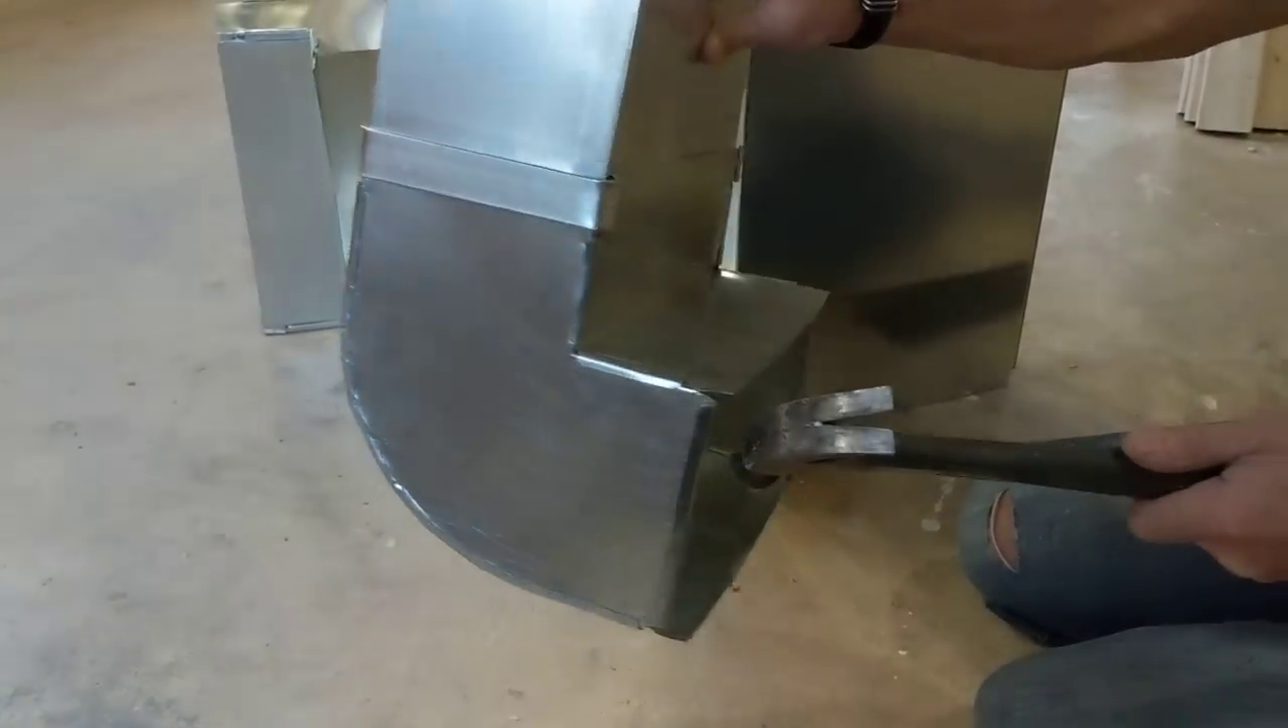This is a 90 -degree elbow. I've already assembled this piece.